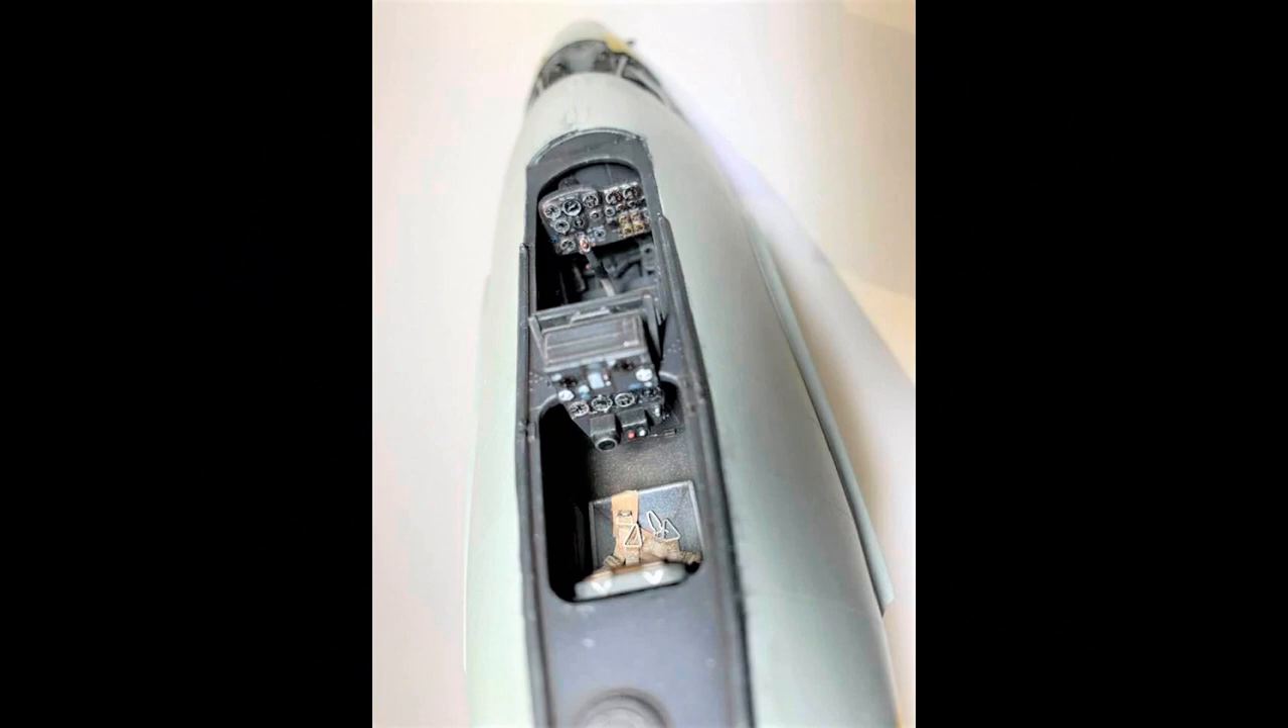That's a close up view of the cockpit tub in place now.